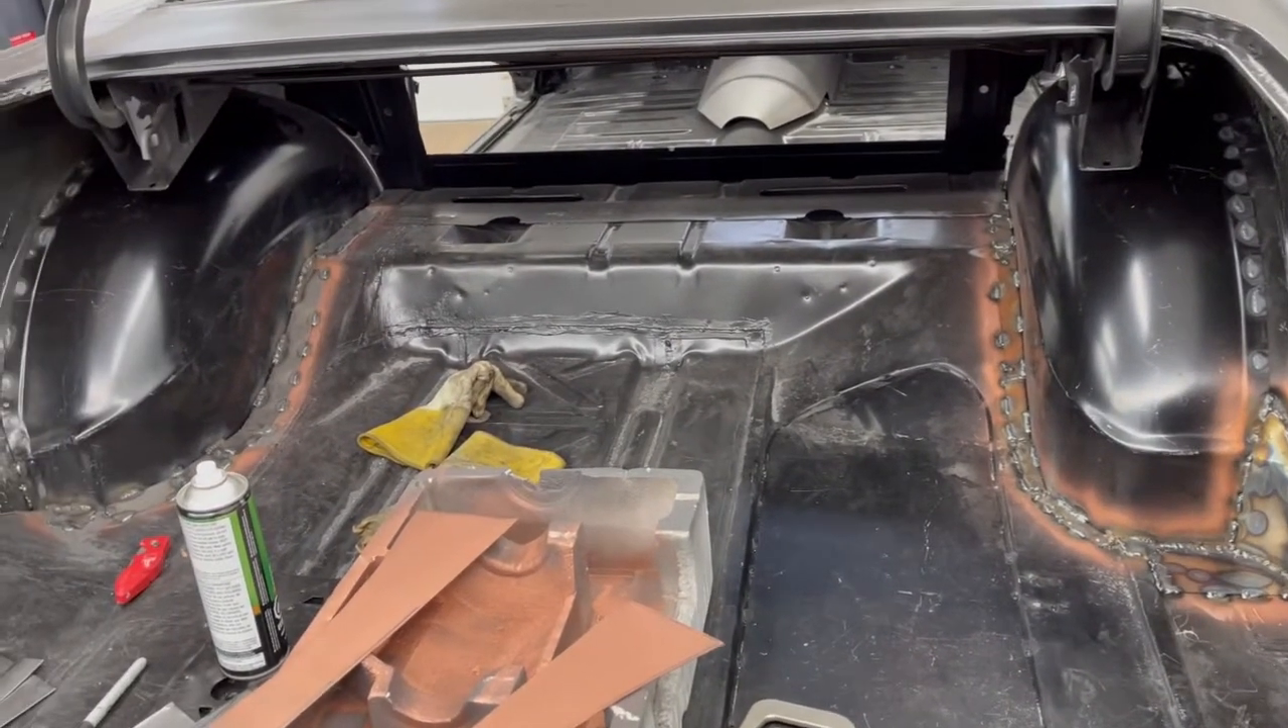We've got the mini tubs mostly welded in on both sides.